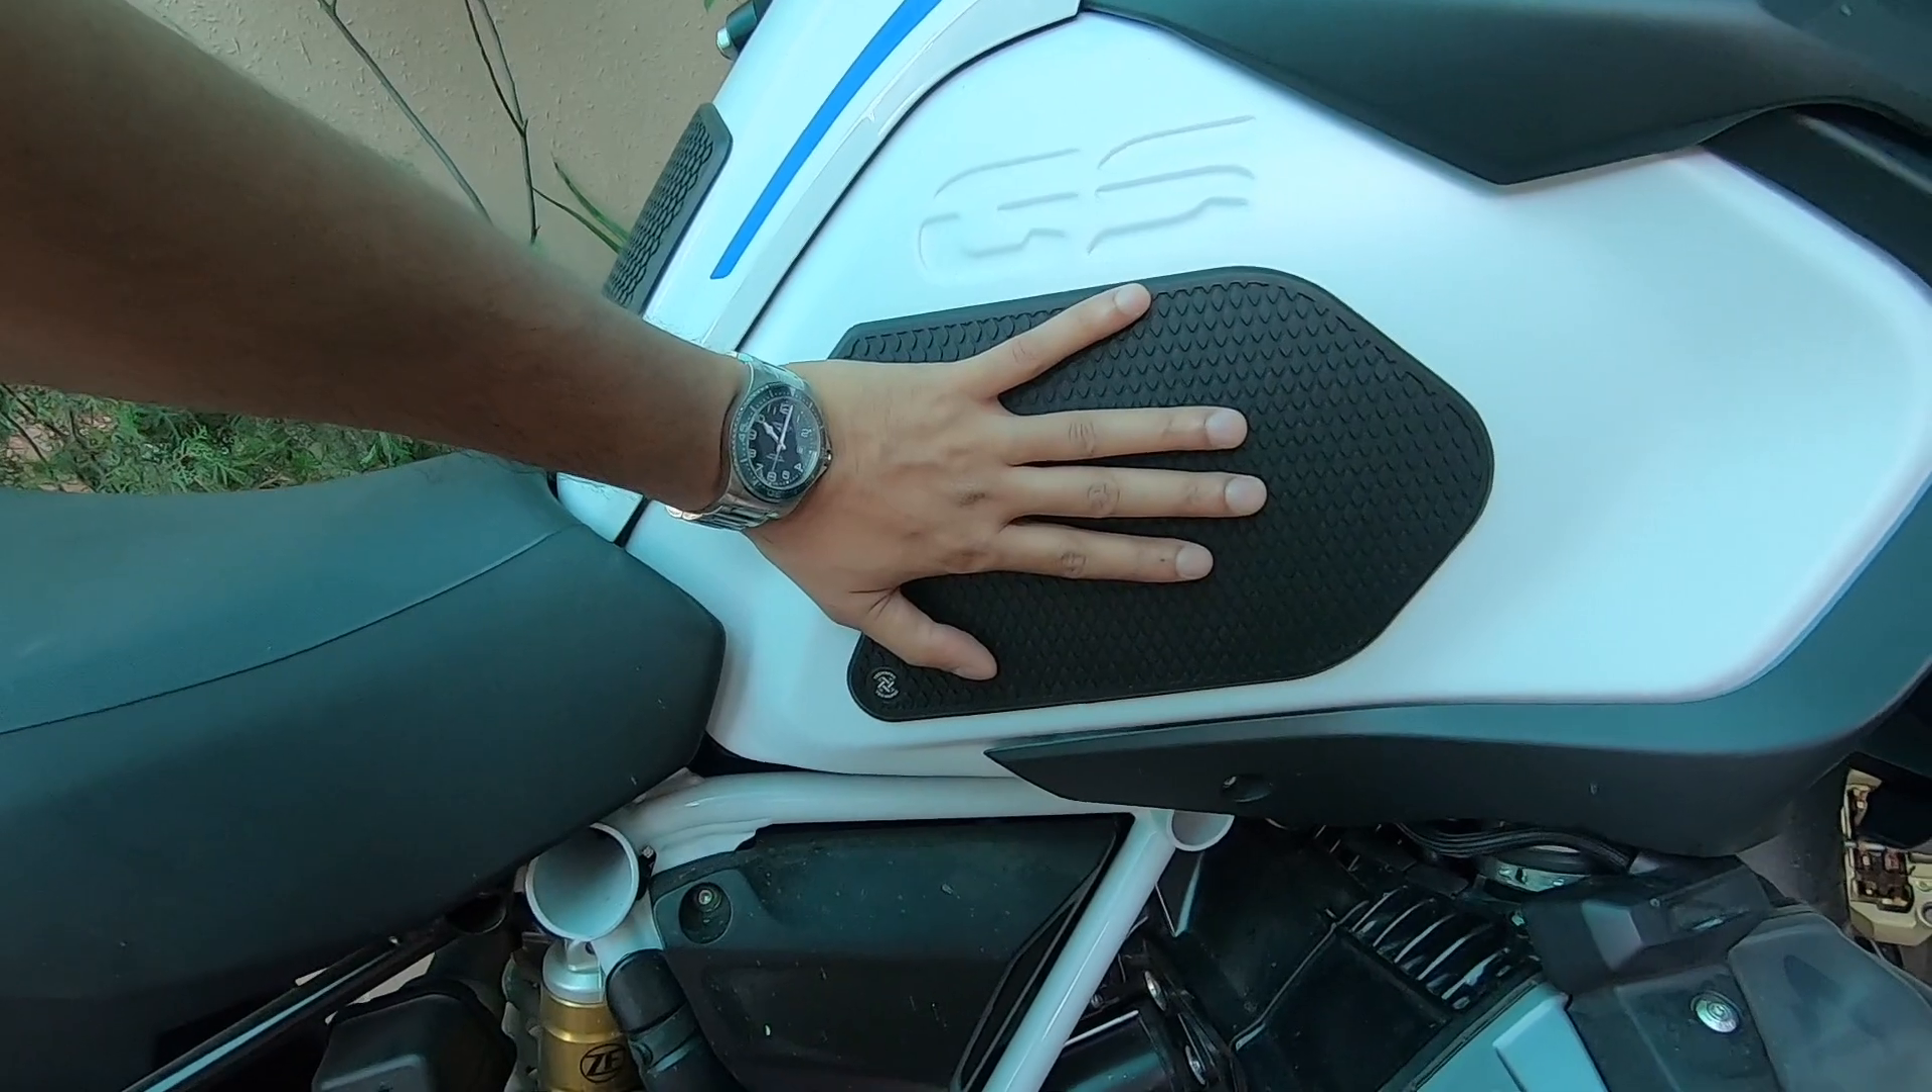The best part is the geometry of the tank pad. So, this is perfectly aligned.